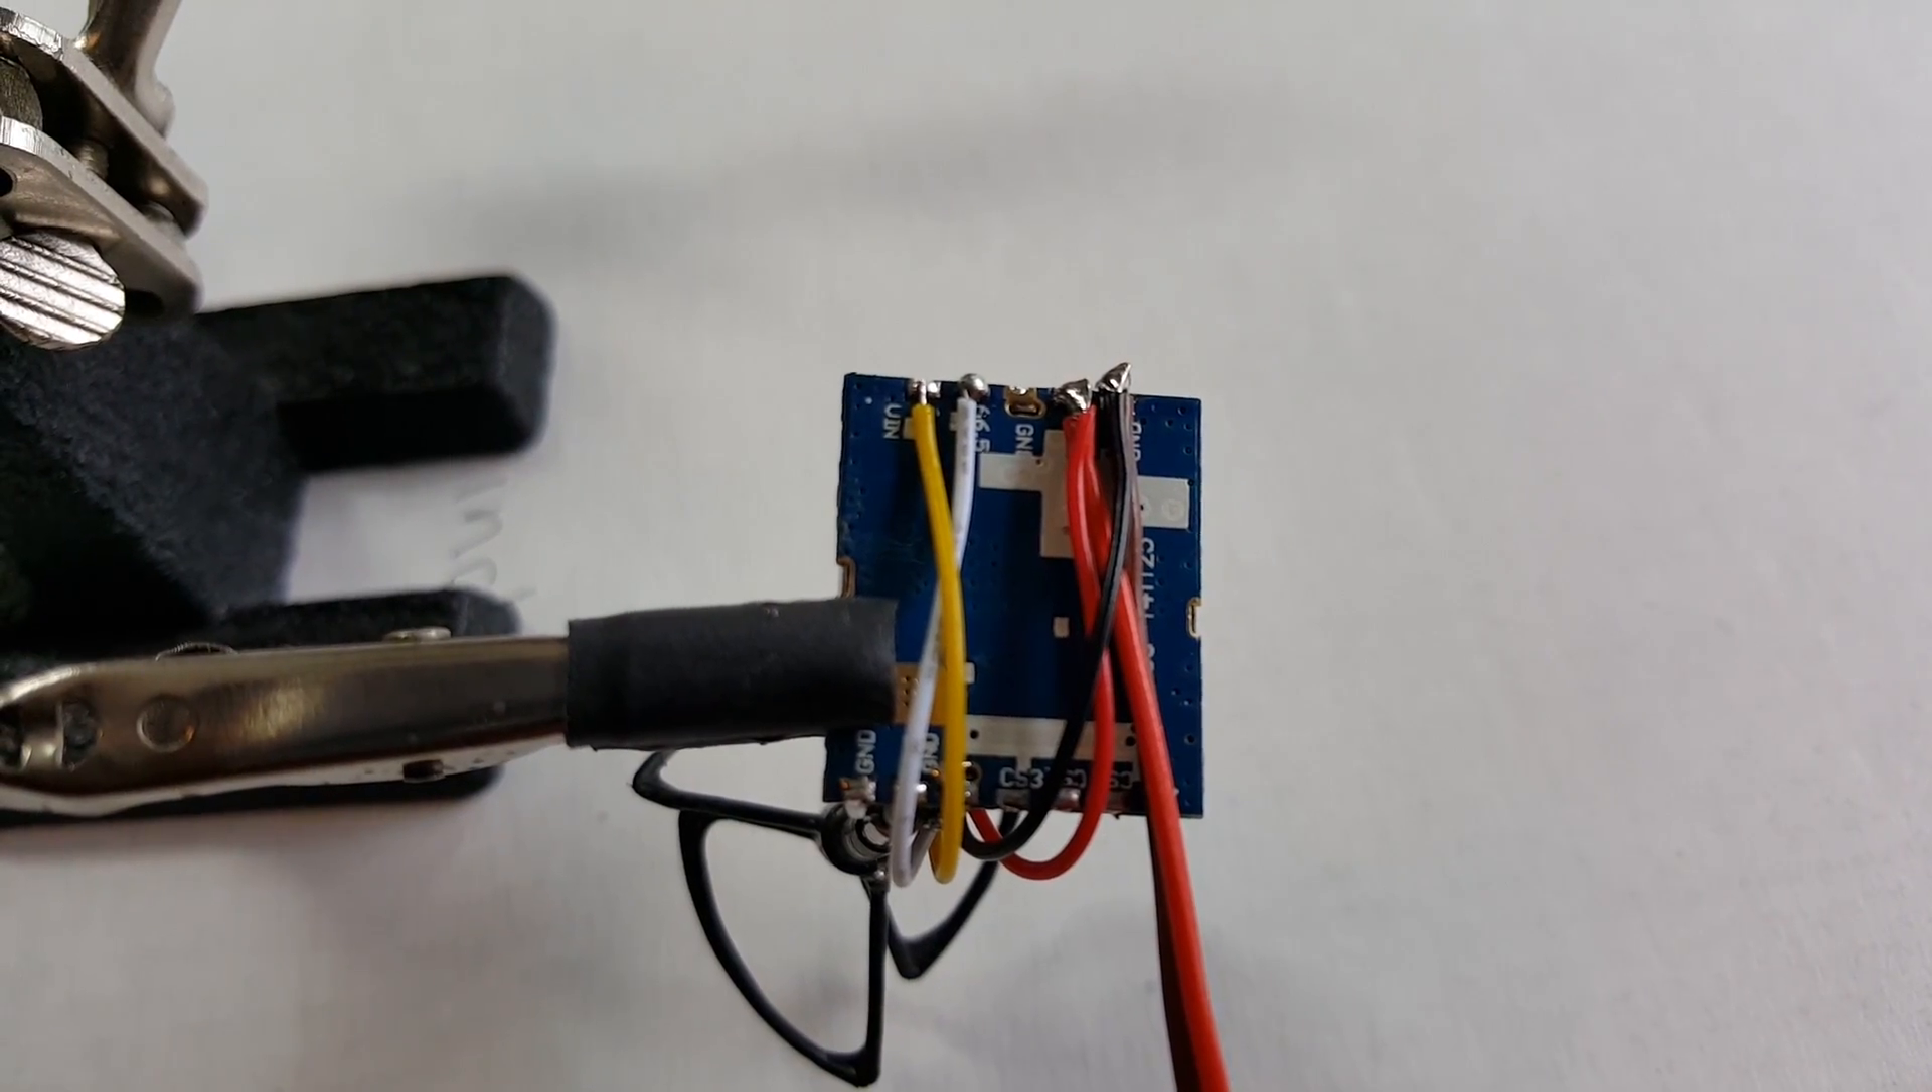Here are all the connections soldered into the bottom of the video transmitter.